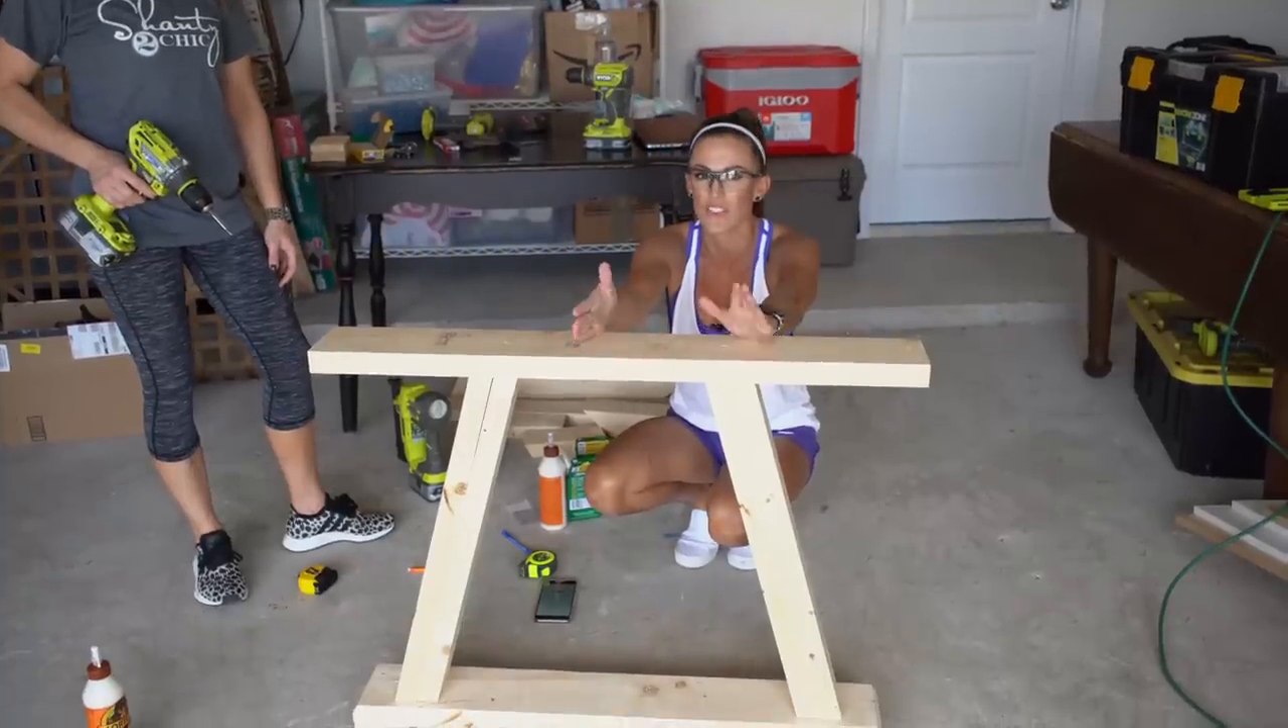So we have our base done. We have our legs going up and now we have our top.